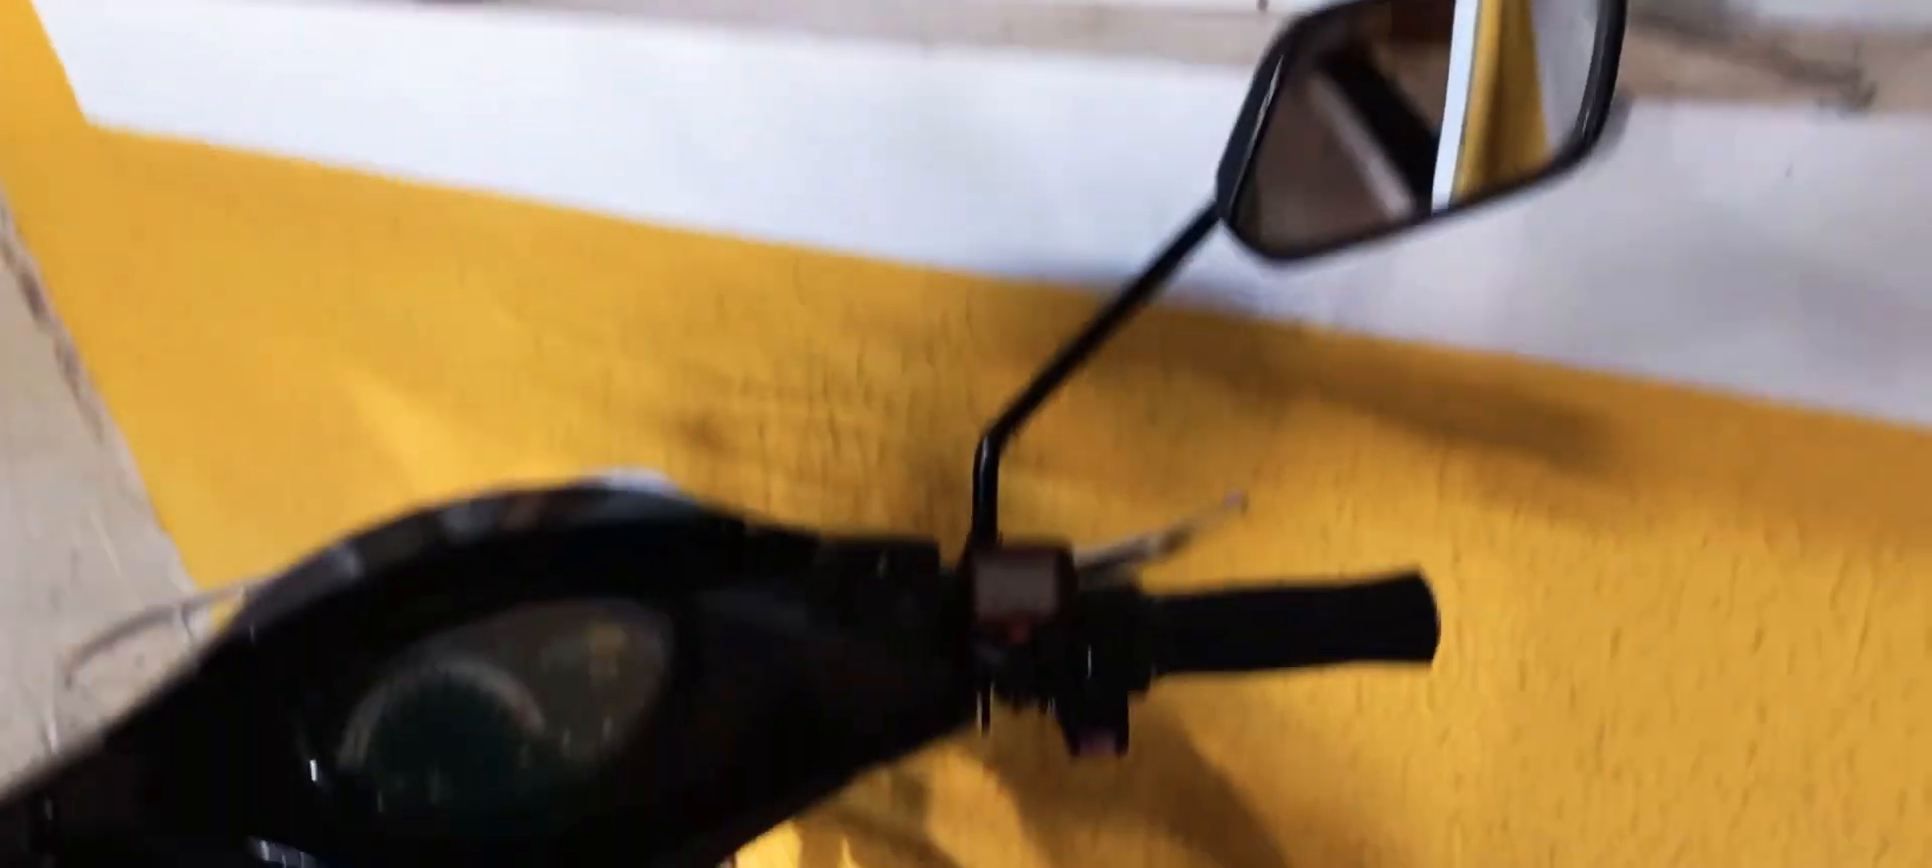Espelhinho de moto. Colocado, ó. Instalado, pessoal.